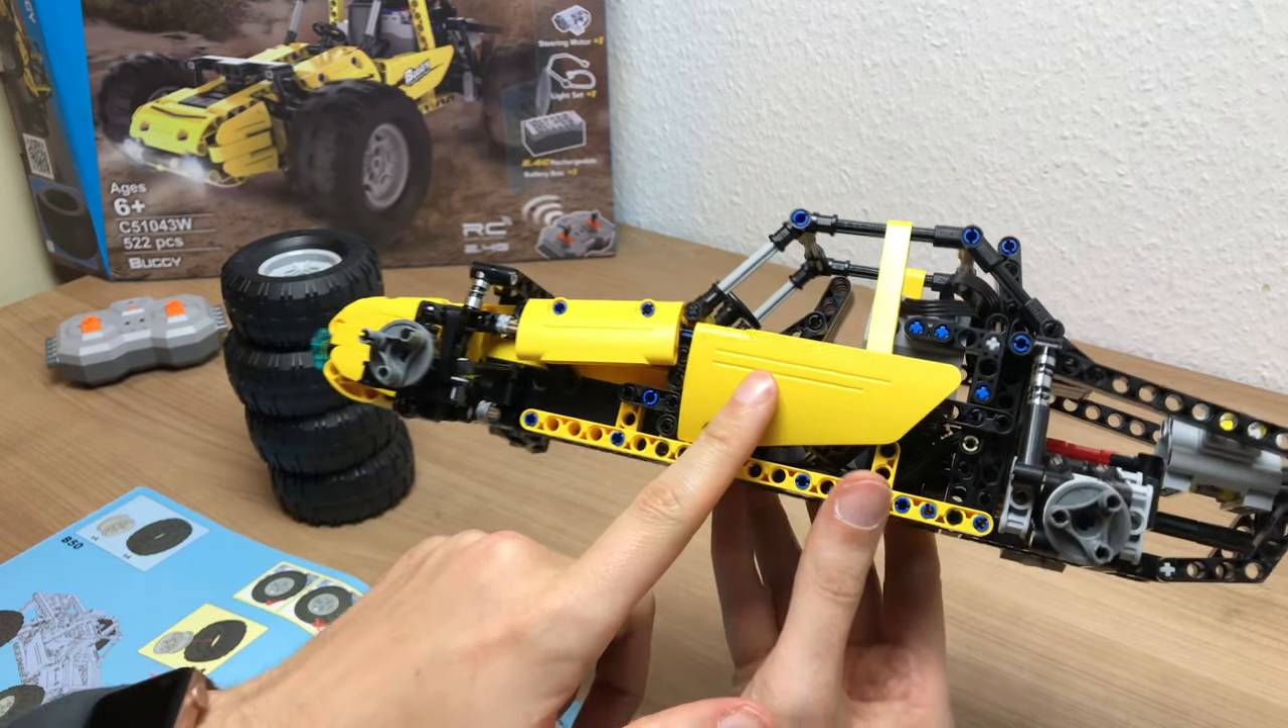Mit diesen Paneelen haben wir die Seitenverkleidungen angebracht.